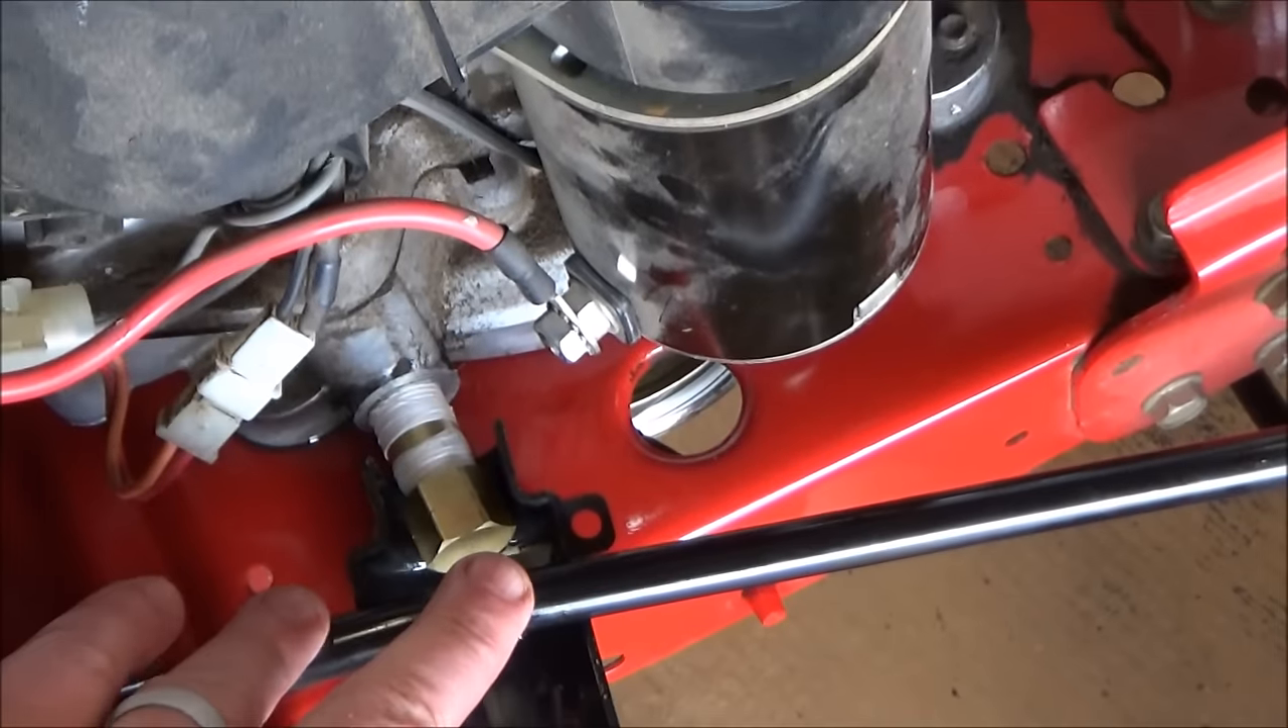Unfortunately, just with the setup of this mower, the steering rod is in the way.